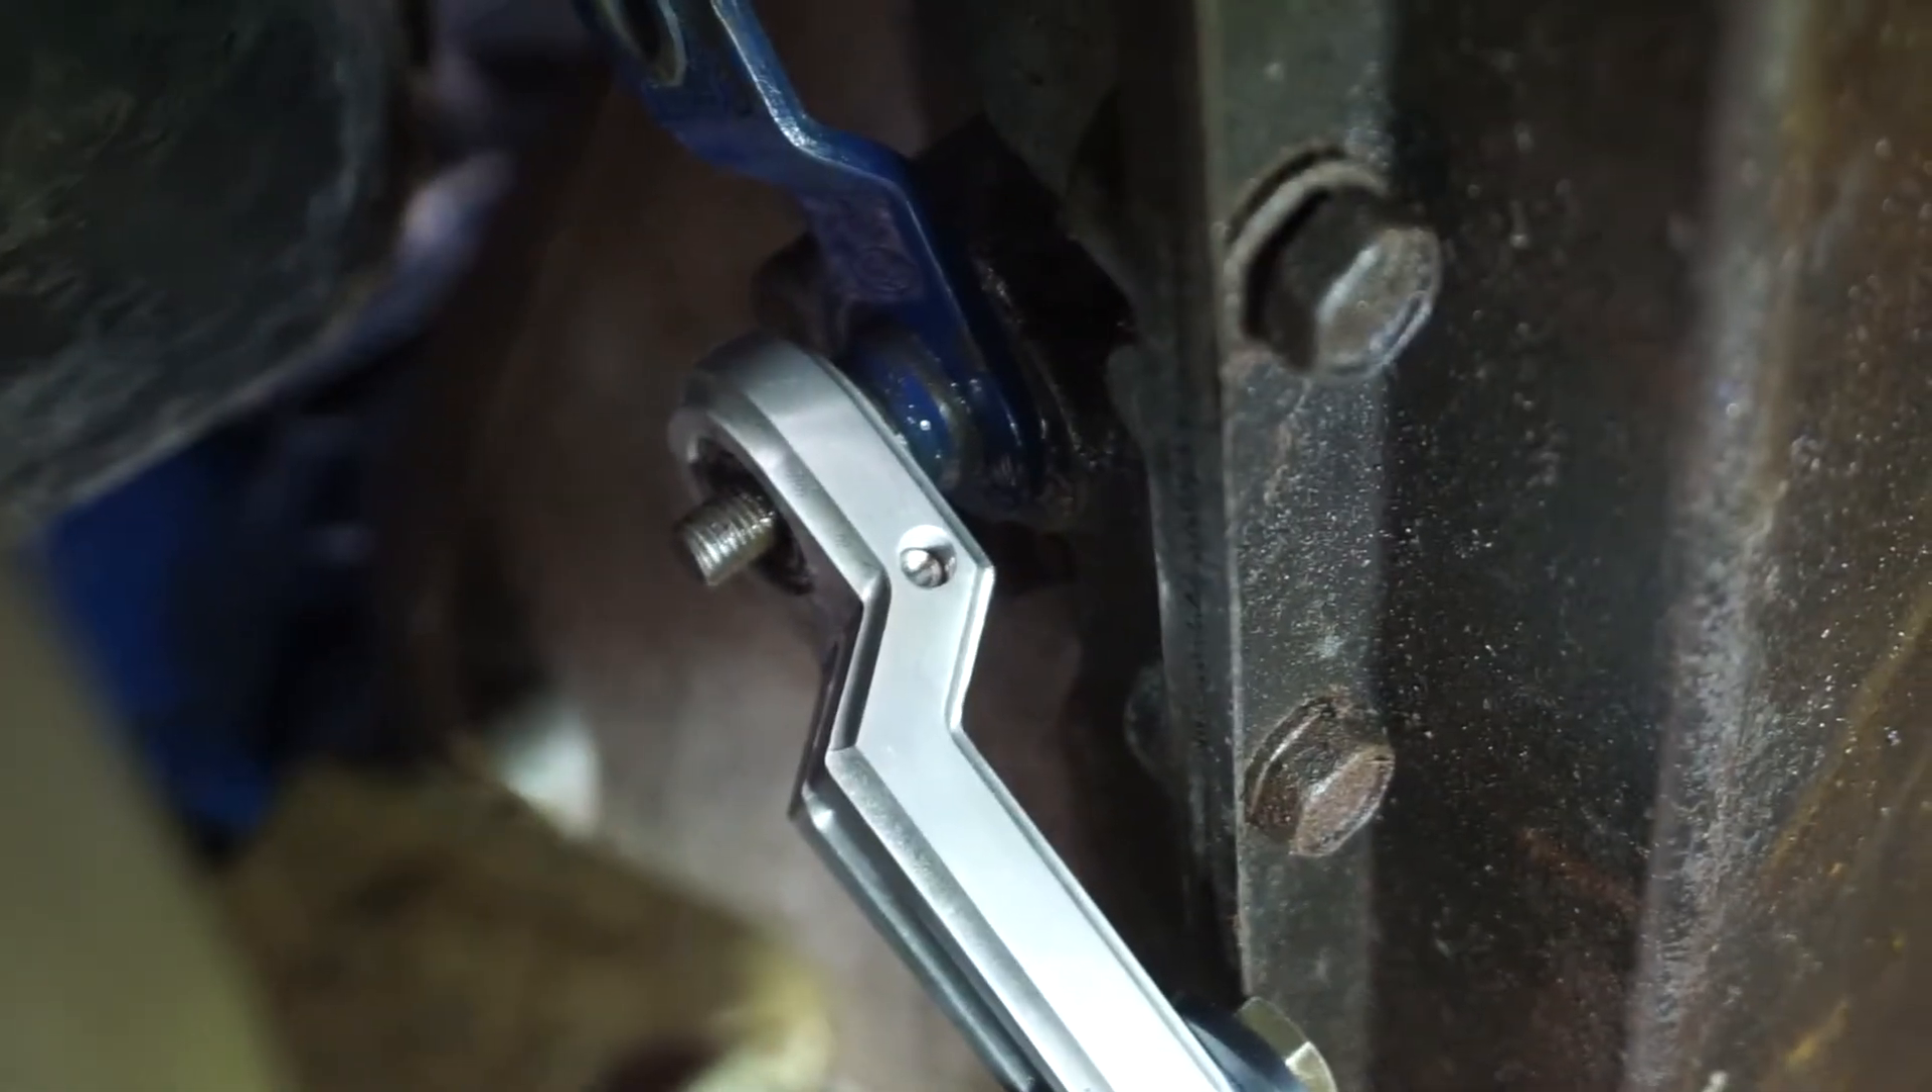So here's the aluminum arm installed.